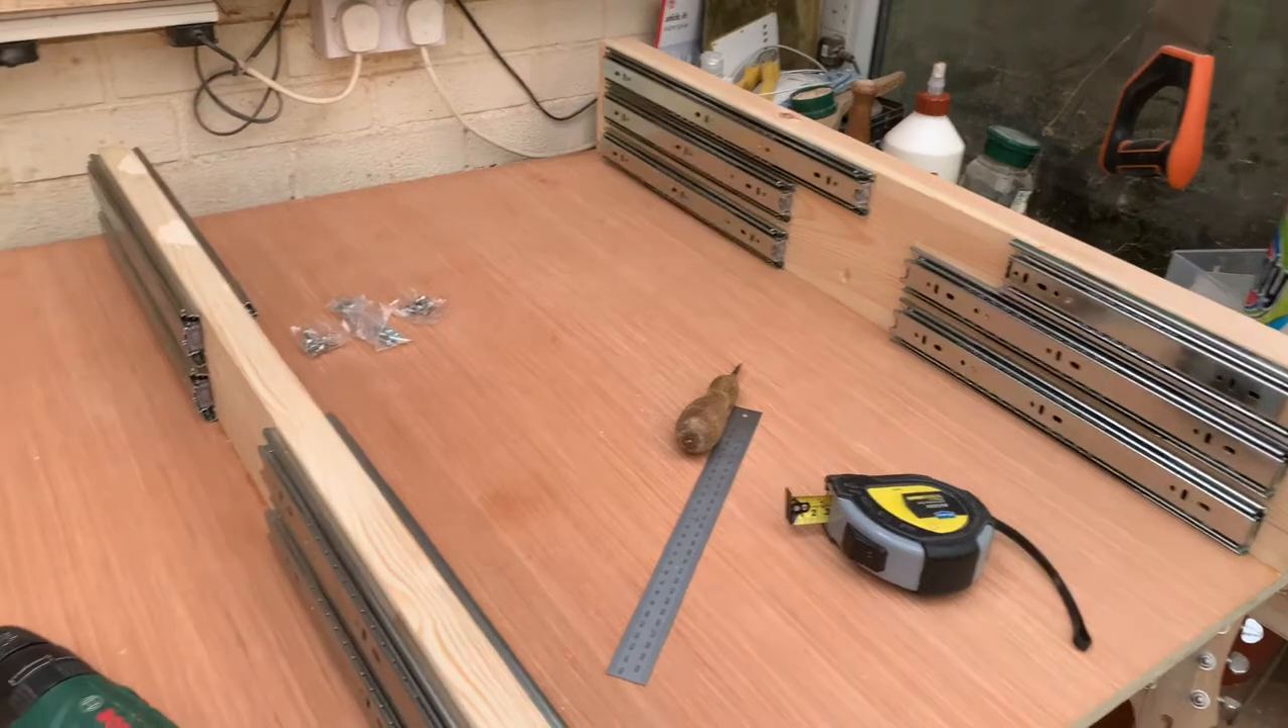Right now we have all of the runners on Which look rather splendid.